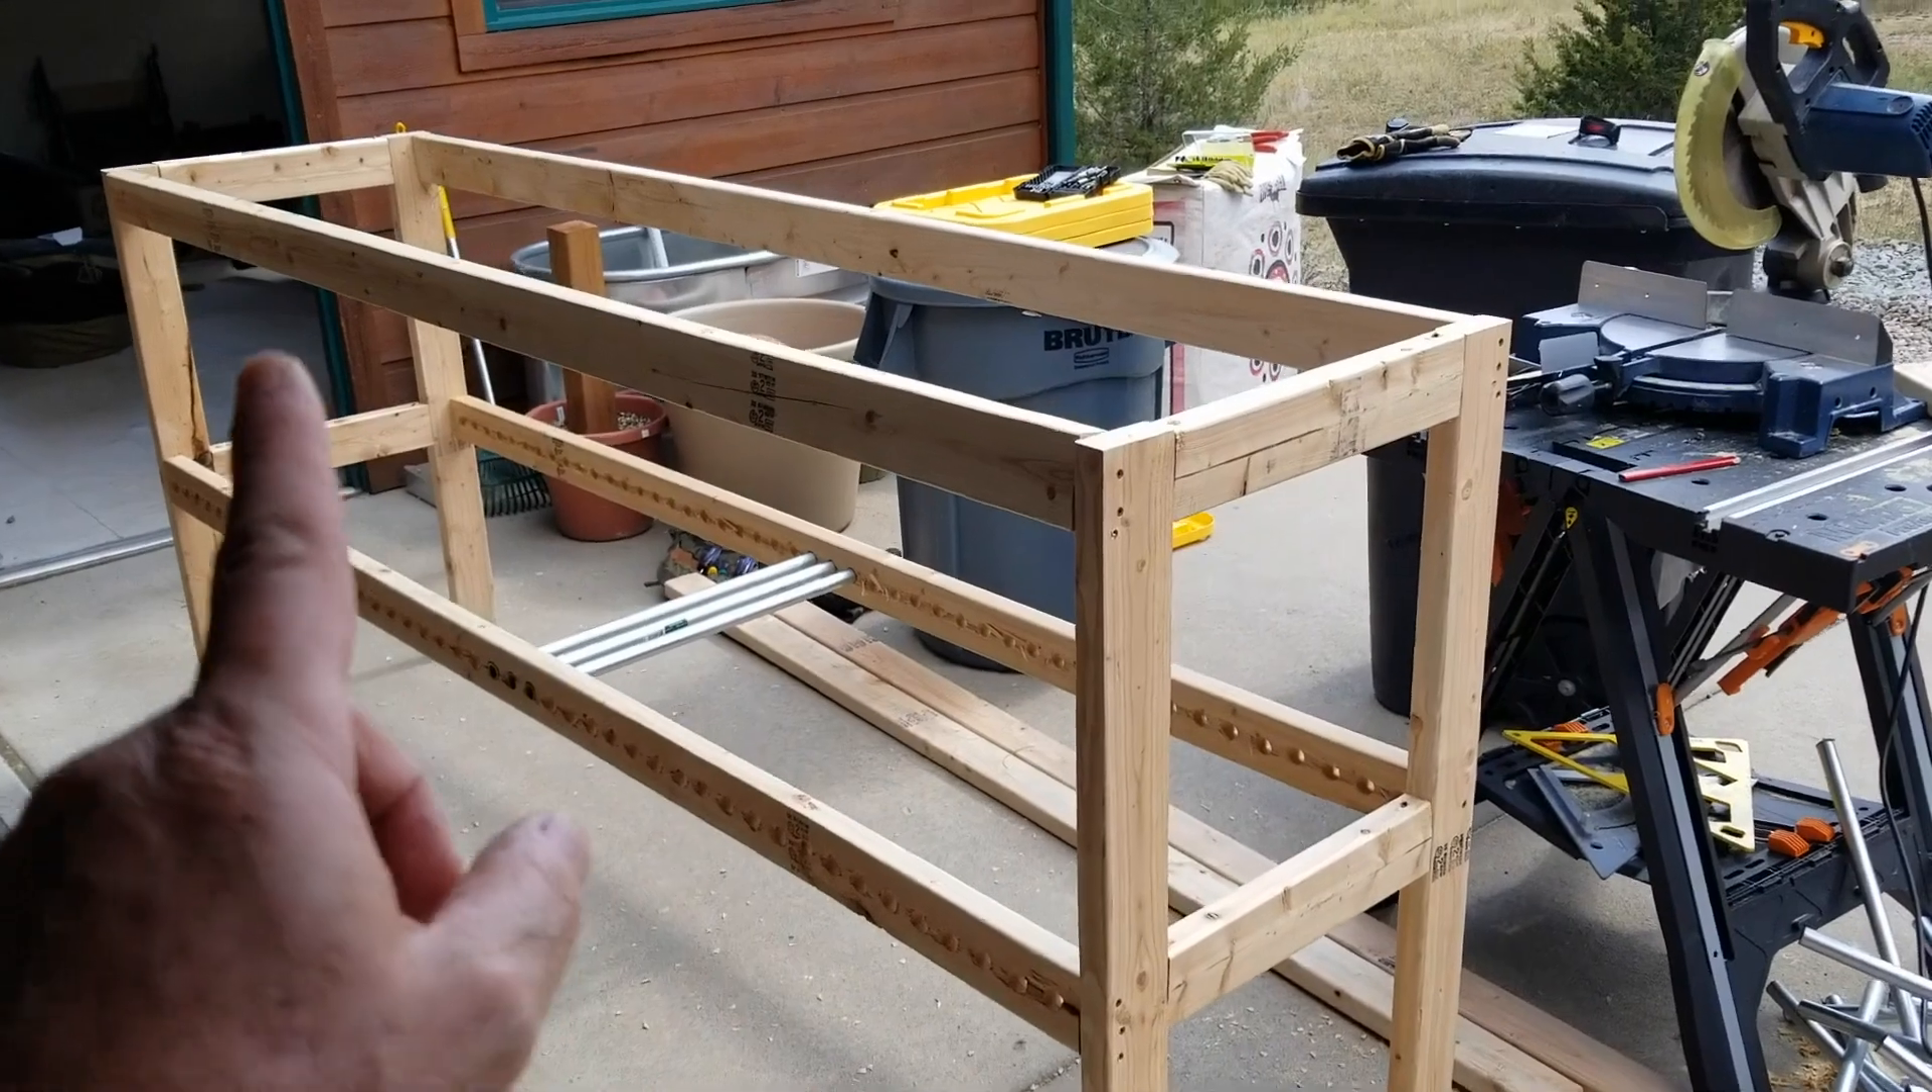Now, obviously, we've got to do sheathing. We got the walls to put on the outsides.